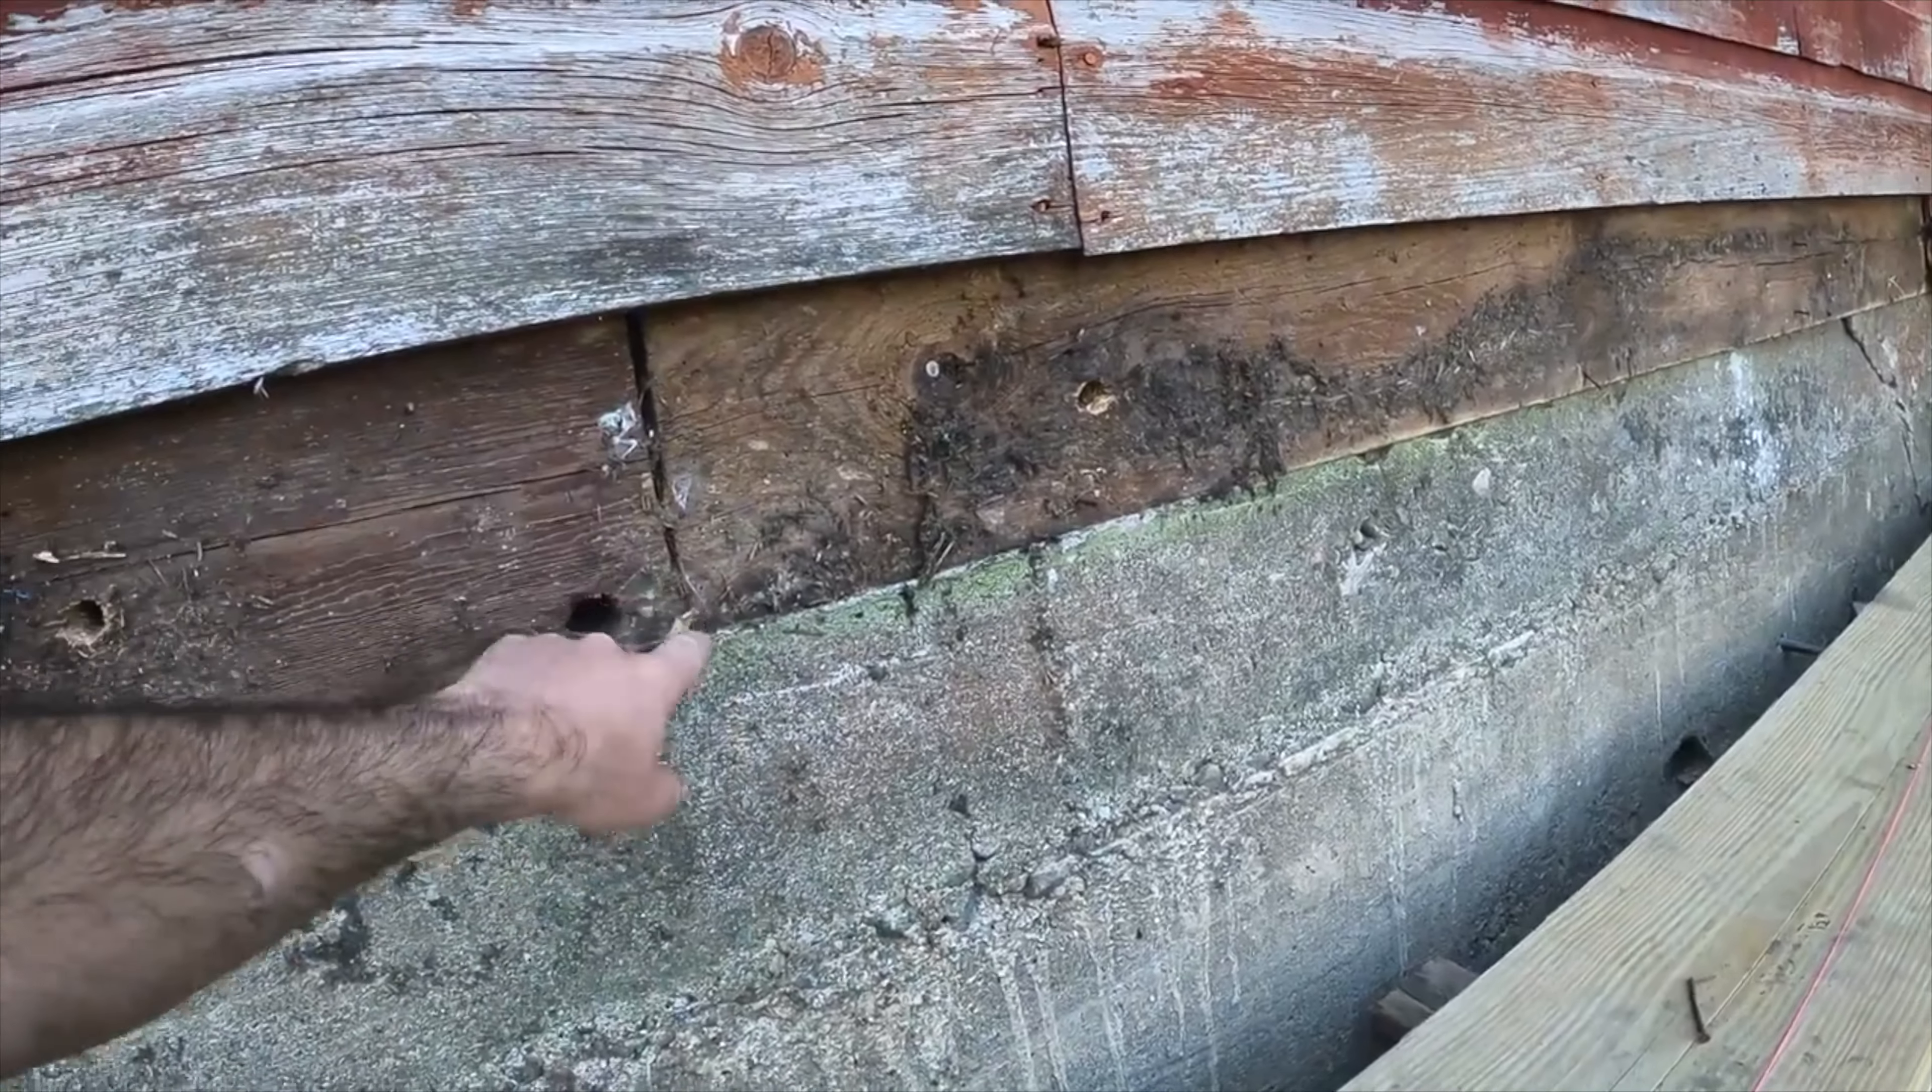You can see there is a split here this beam does not go all the way across.